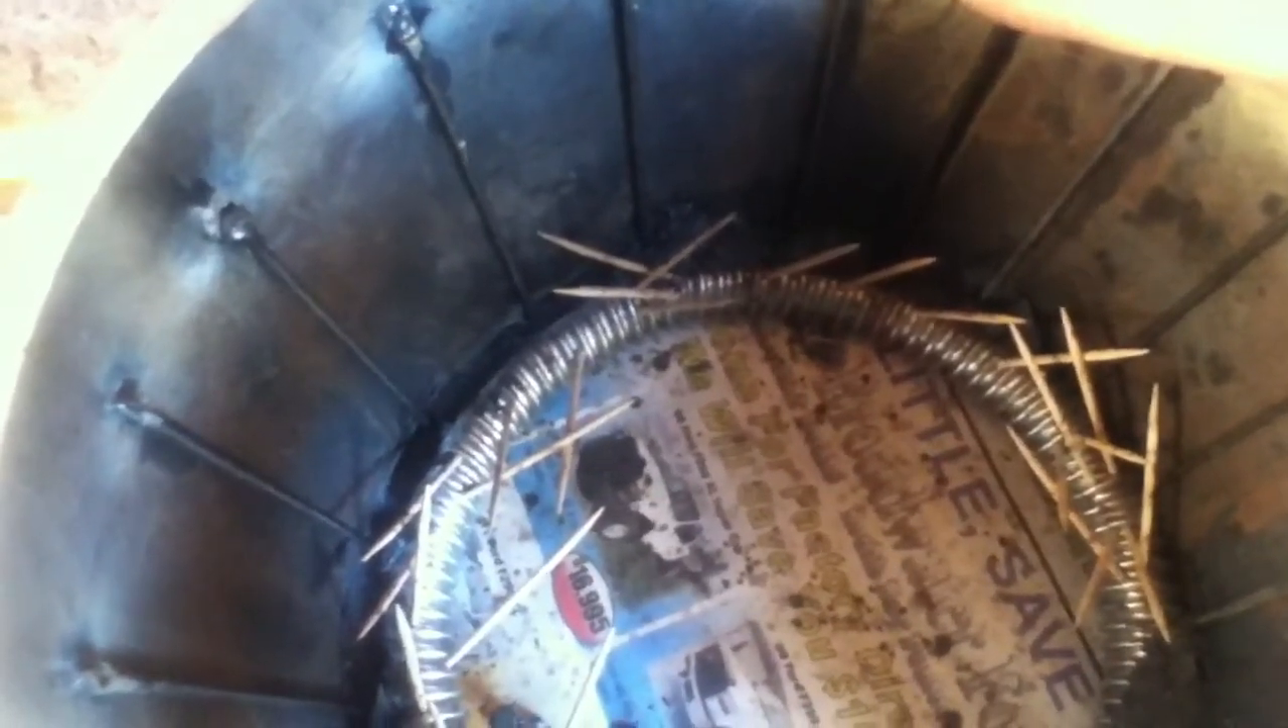And then I welded some steel rods all the way around here to give the refractory cement some support when I pour it in there.